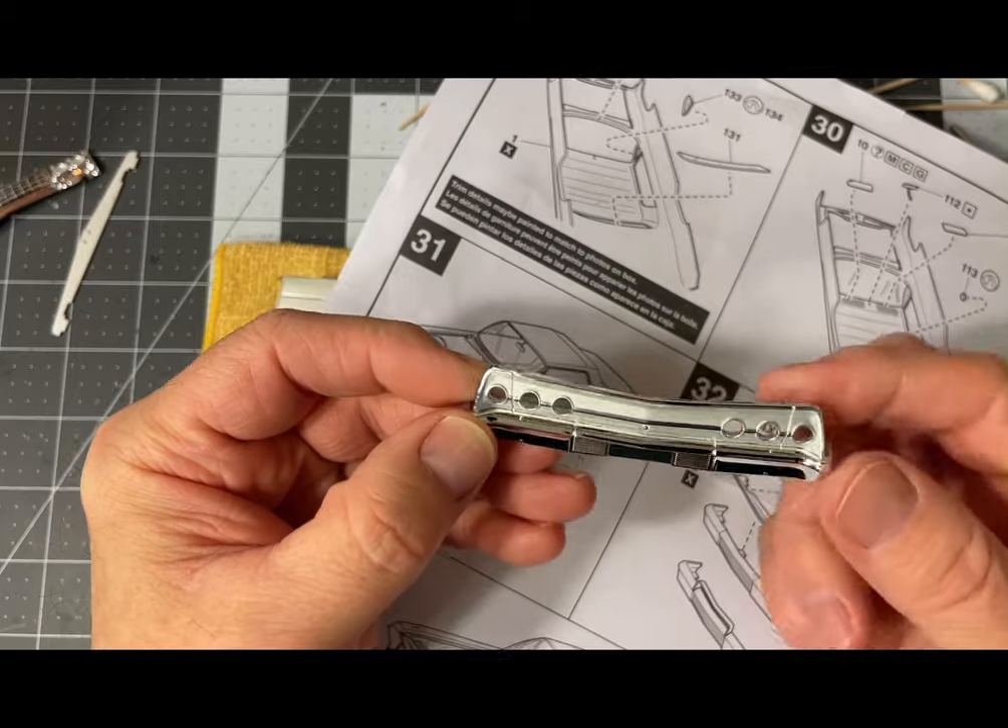I do still have to put the clear red tail lenses in so i'm going to do that right now.